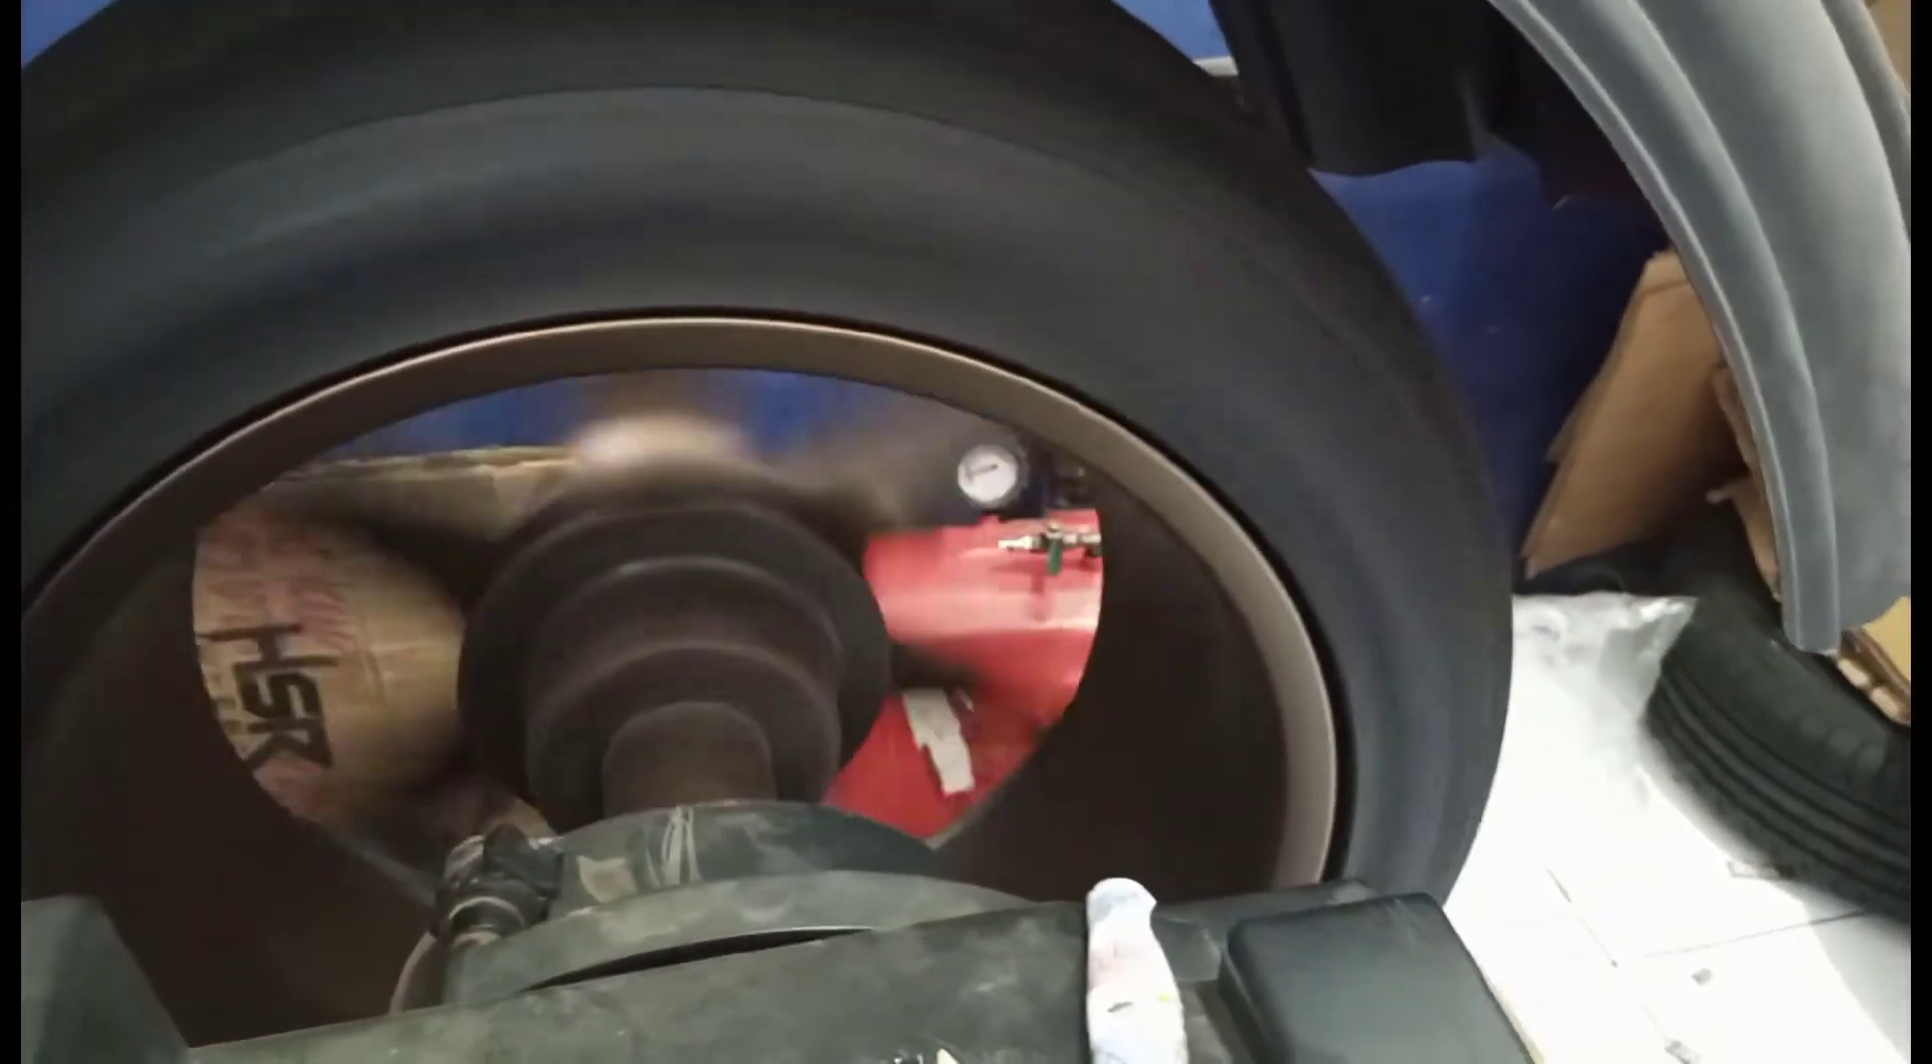Ini dia velgnya sudah terpasang dengan ban.